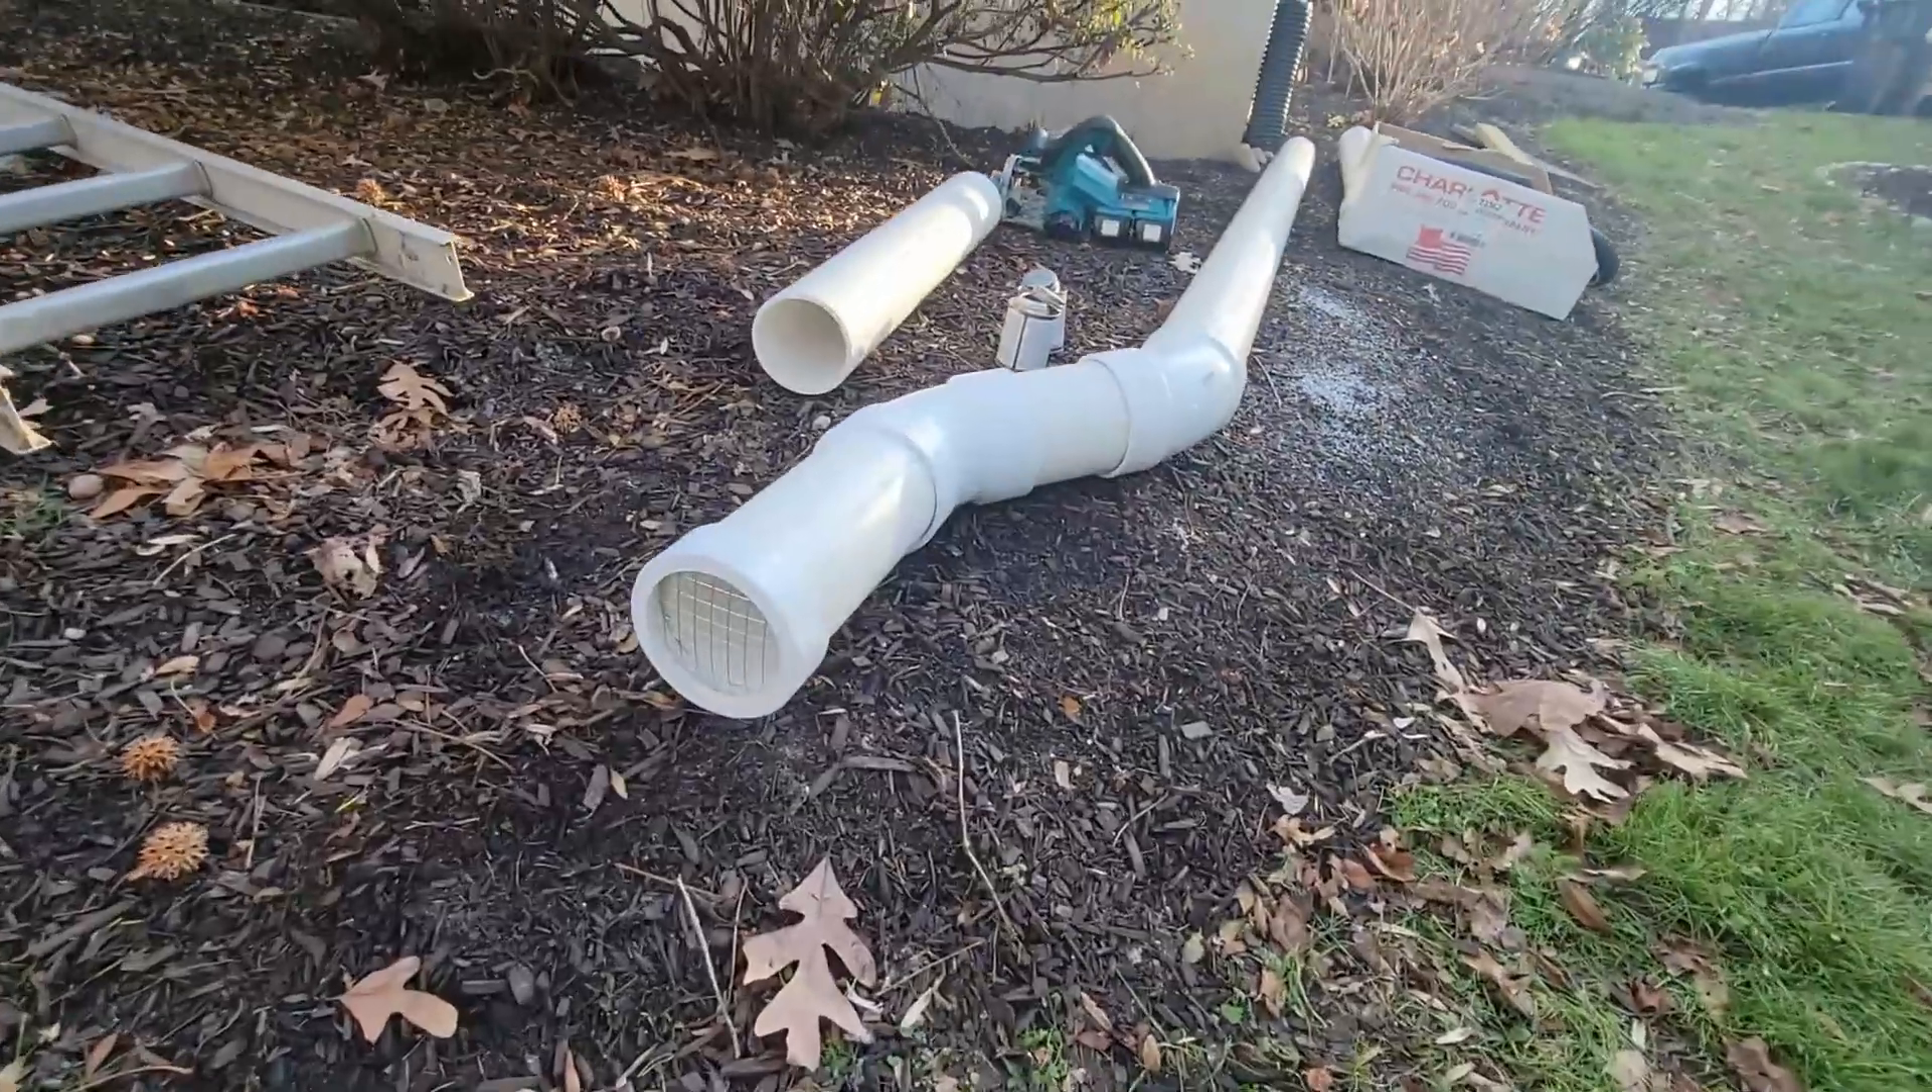So I fully assembled the top part. You have your screen here that stops debris and animals, a critter screen from going down the pipe.